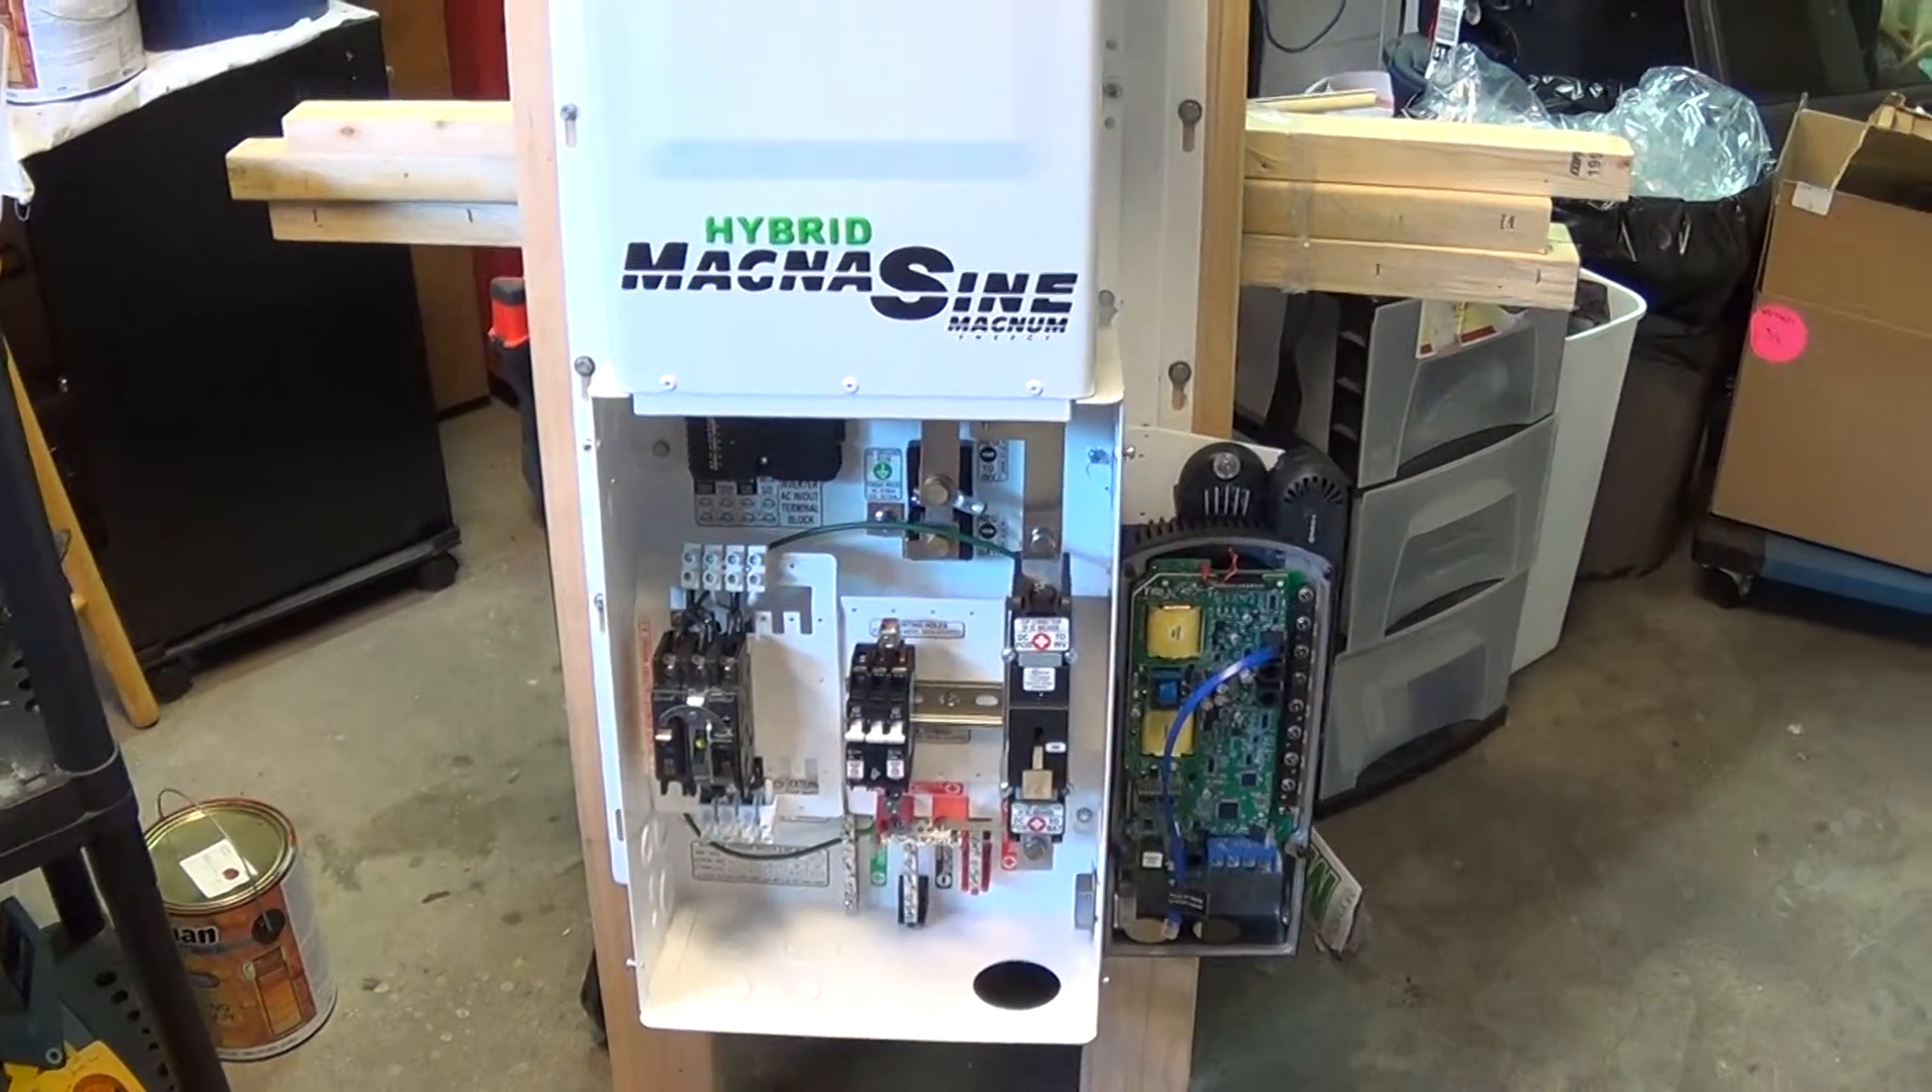I got the panel mounted up on here and I just have to wire it all together and hook my solar panels up.